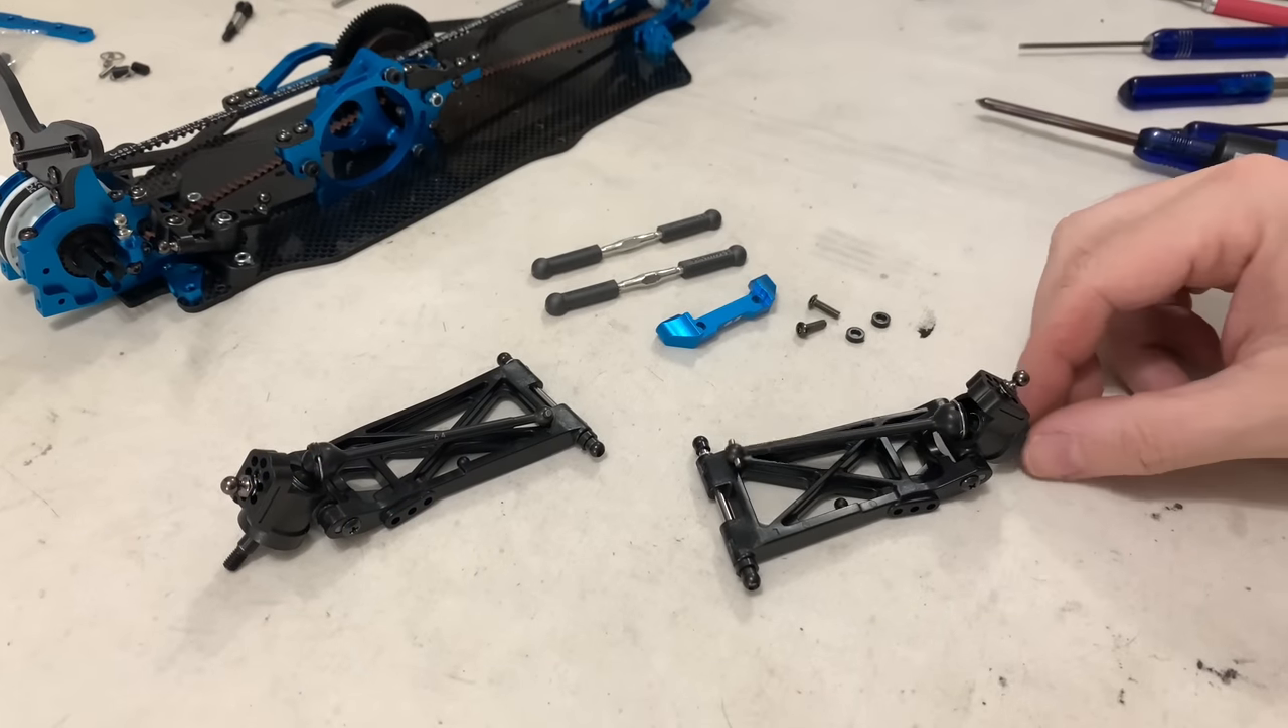Right, that's stage 17 finished which is basically building the rear arms up.